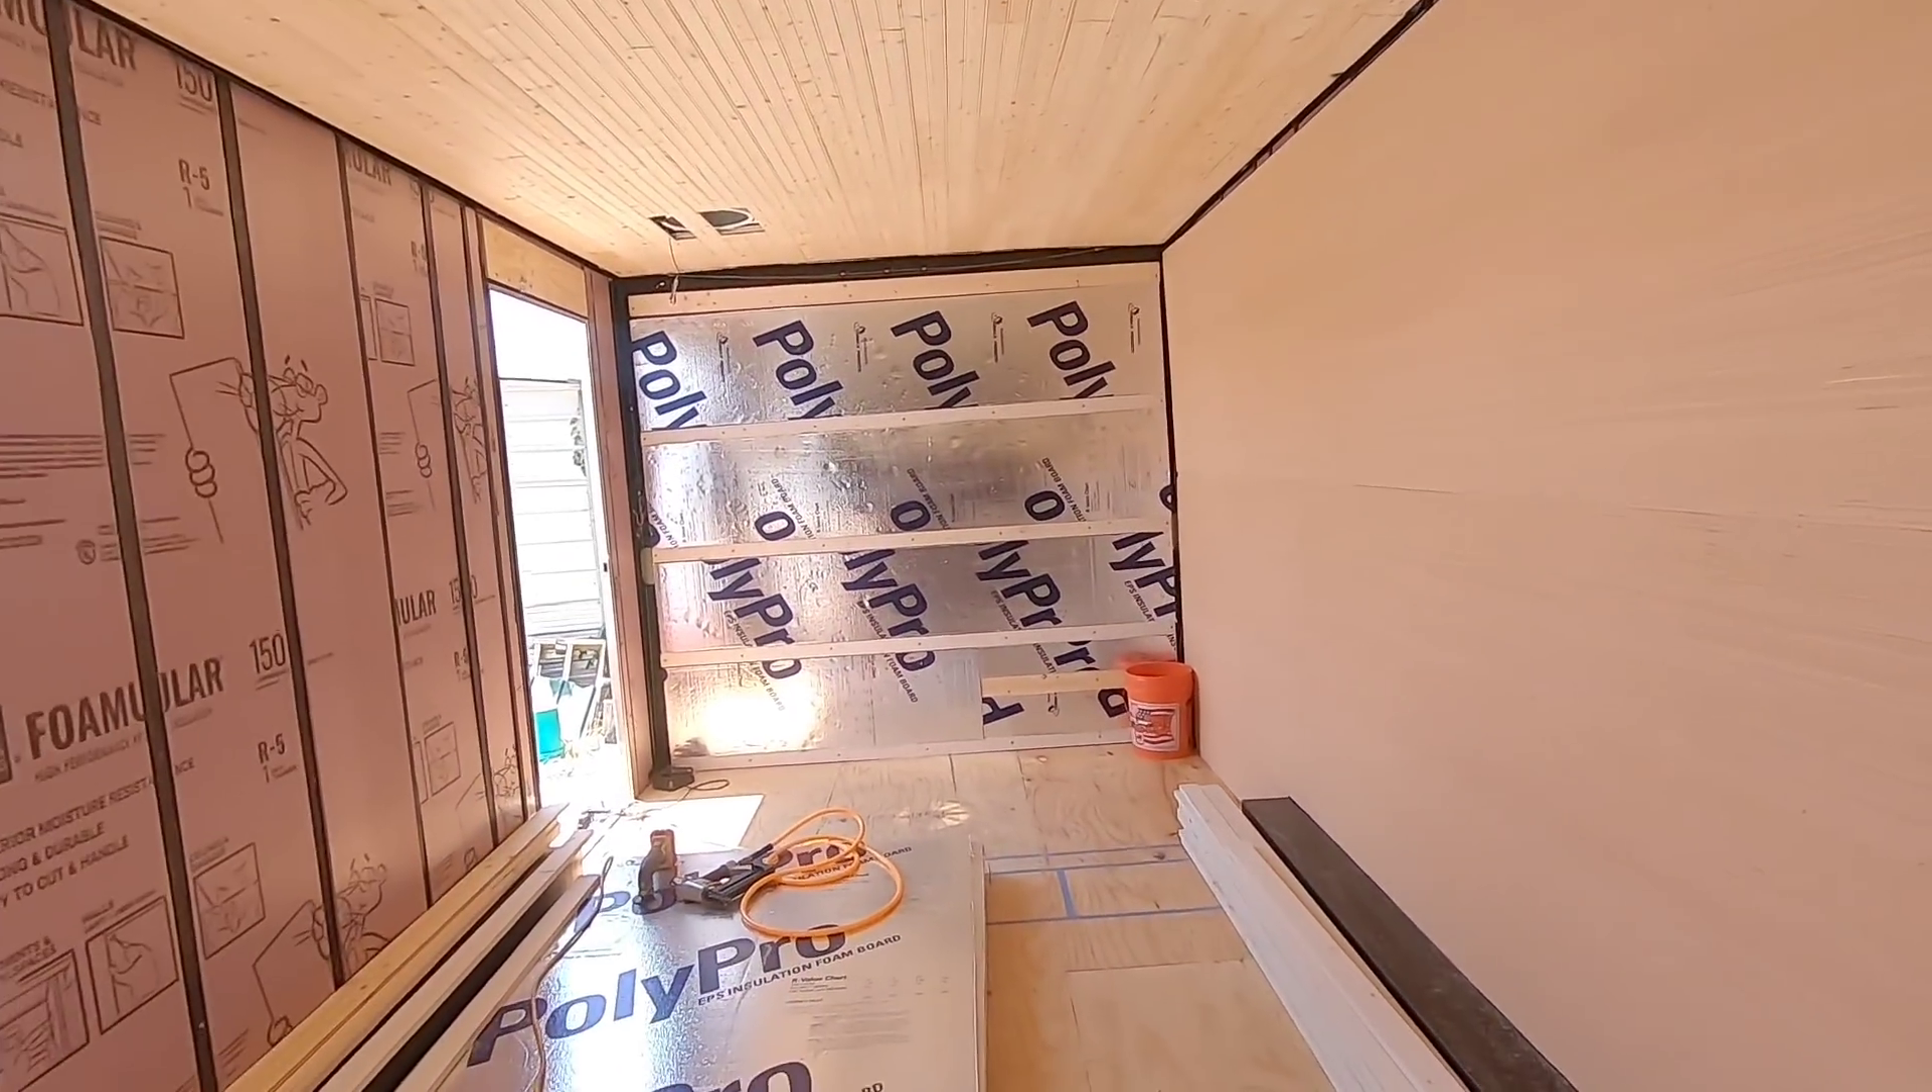We got our furring strips up. We got our insulation in place.